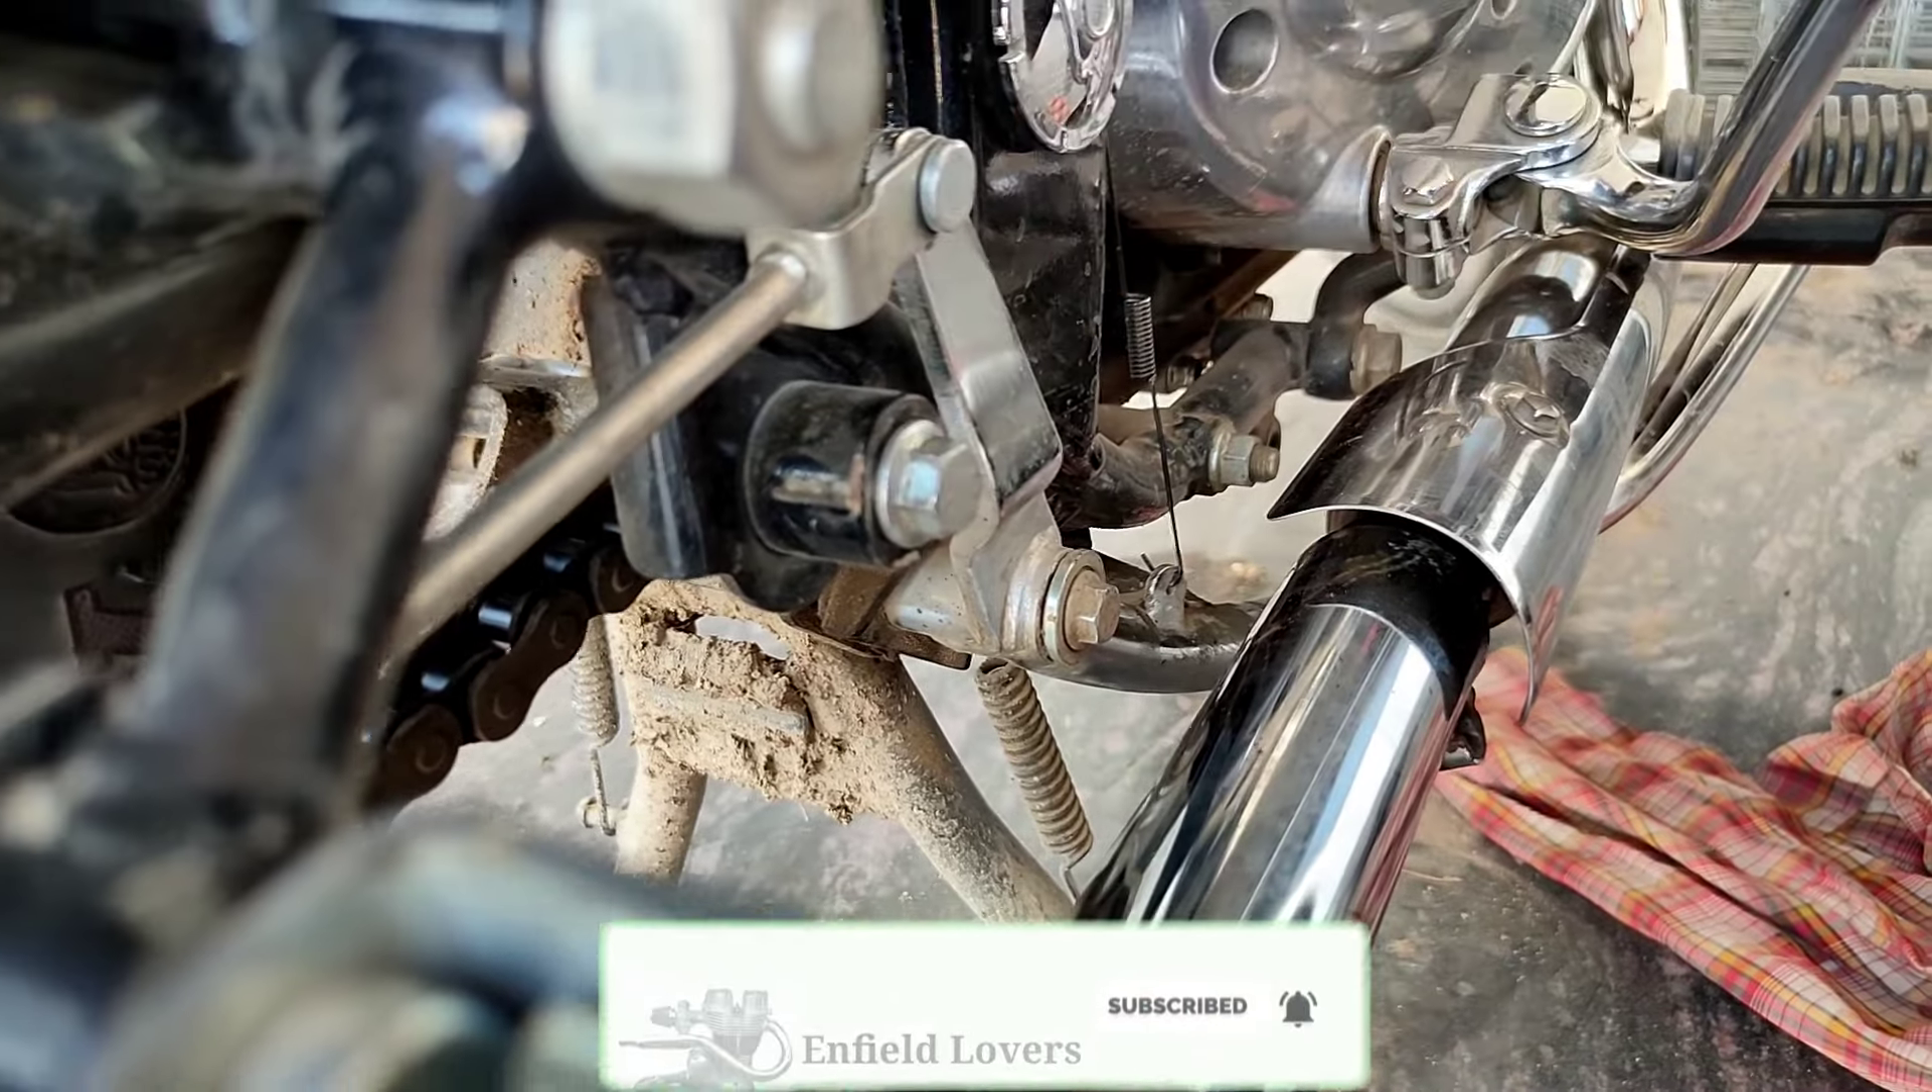अपना साइलेंसर हो चुका है फिट।